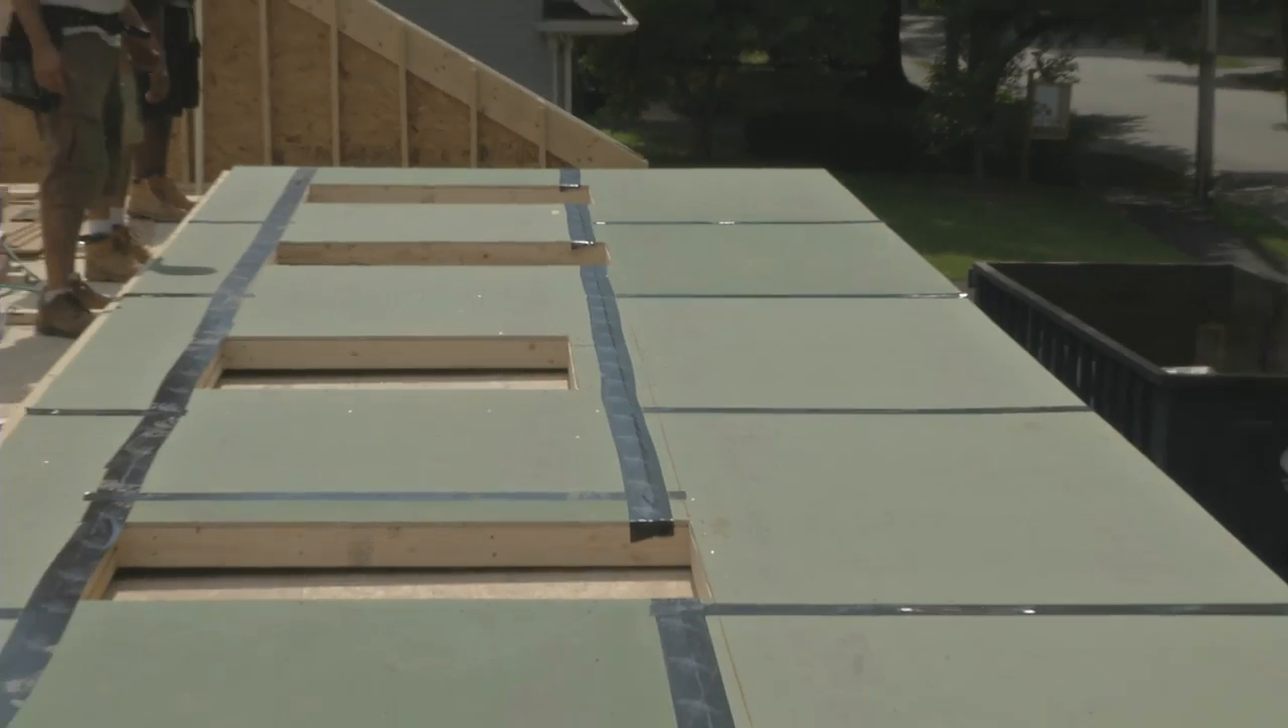Well, with the zip installed and taped, it's time to stand this beast up.